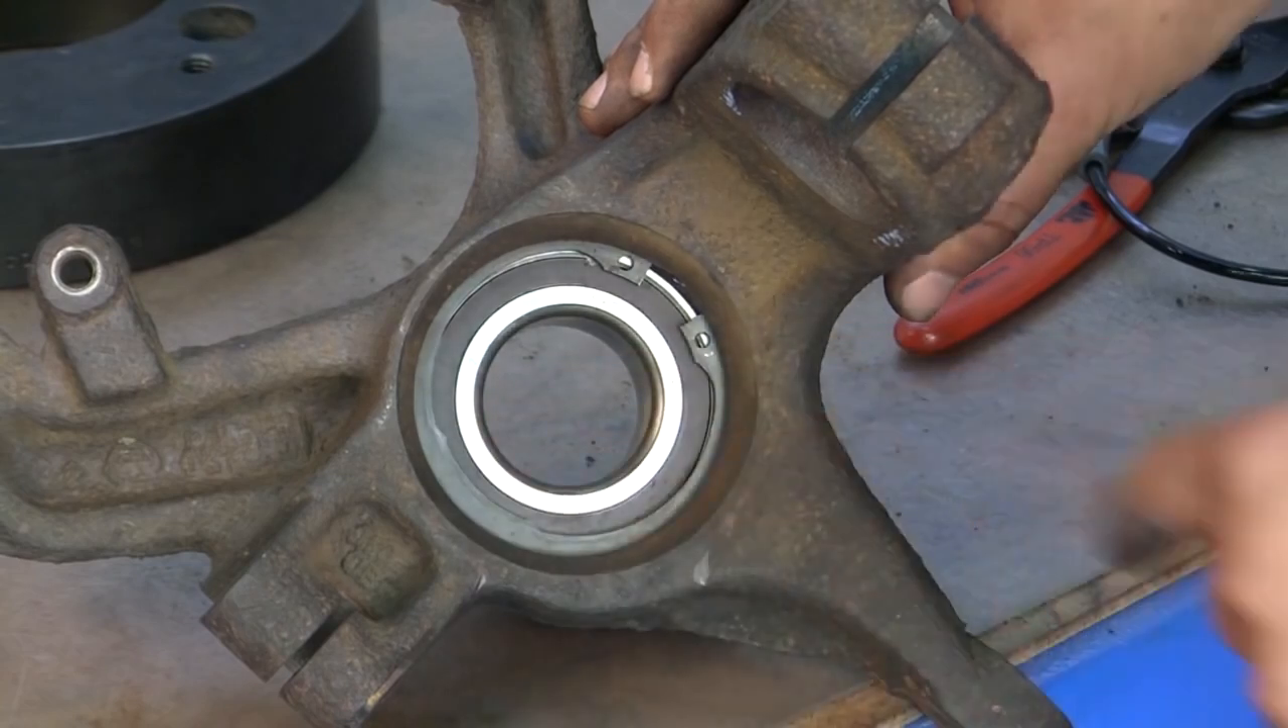Now that we have the bearing pressed in, we went ahead and installed the circlip.